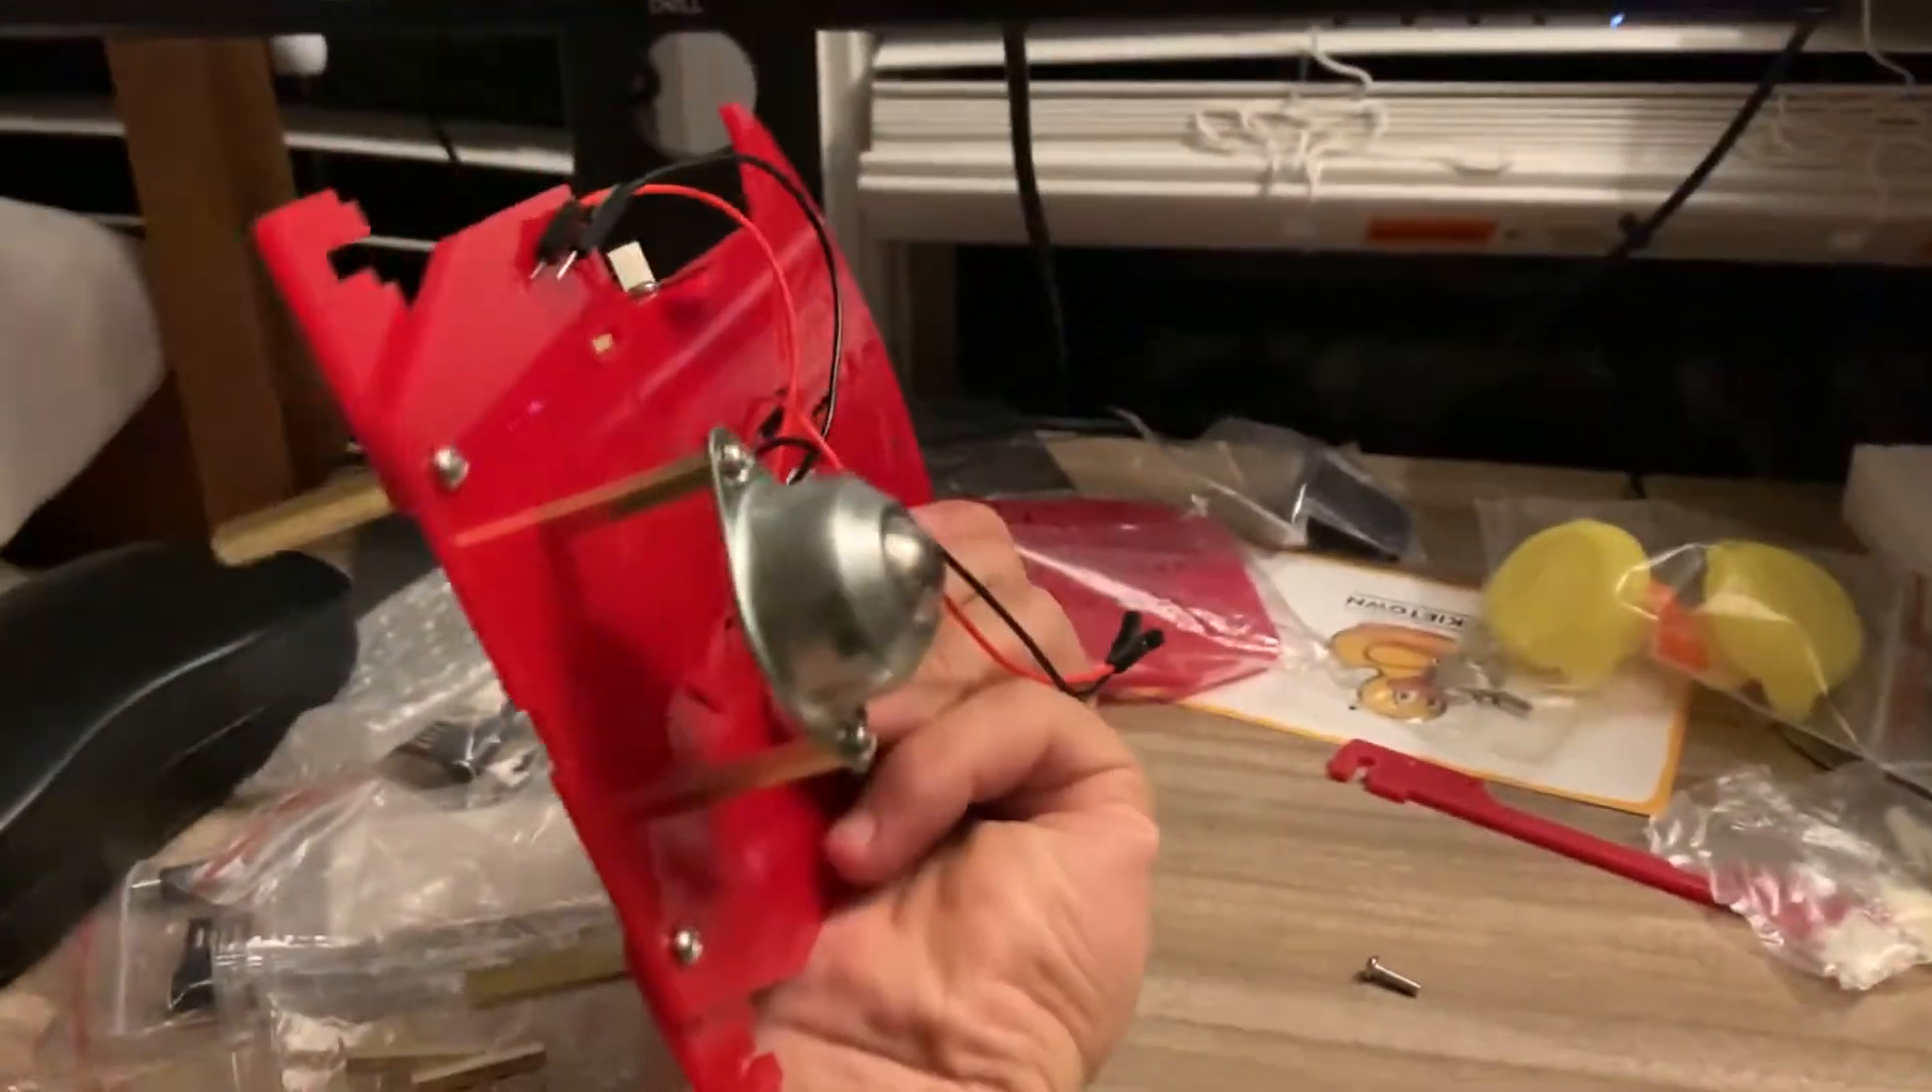So right now I have my rear bumper ready and caster attached to it so that it will move in omnidirection.